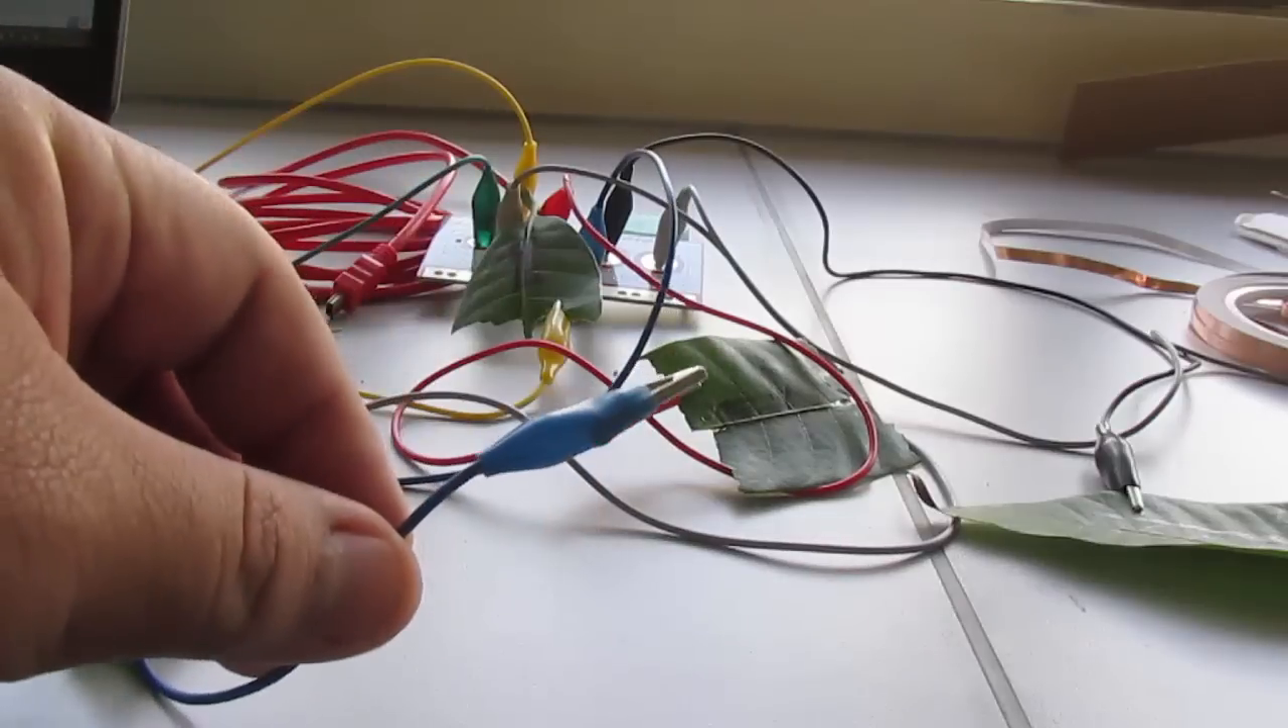Solamente nos queda el cable azul libre.